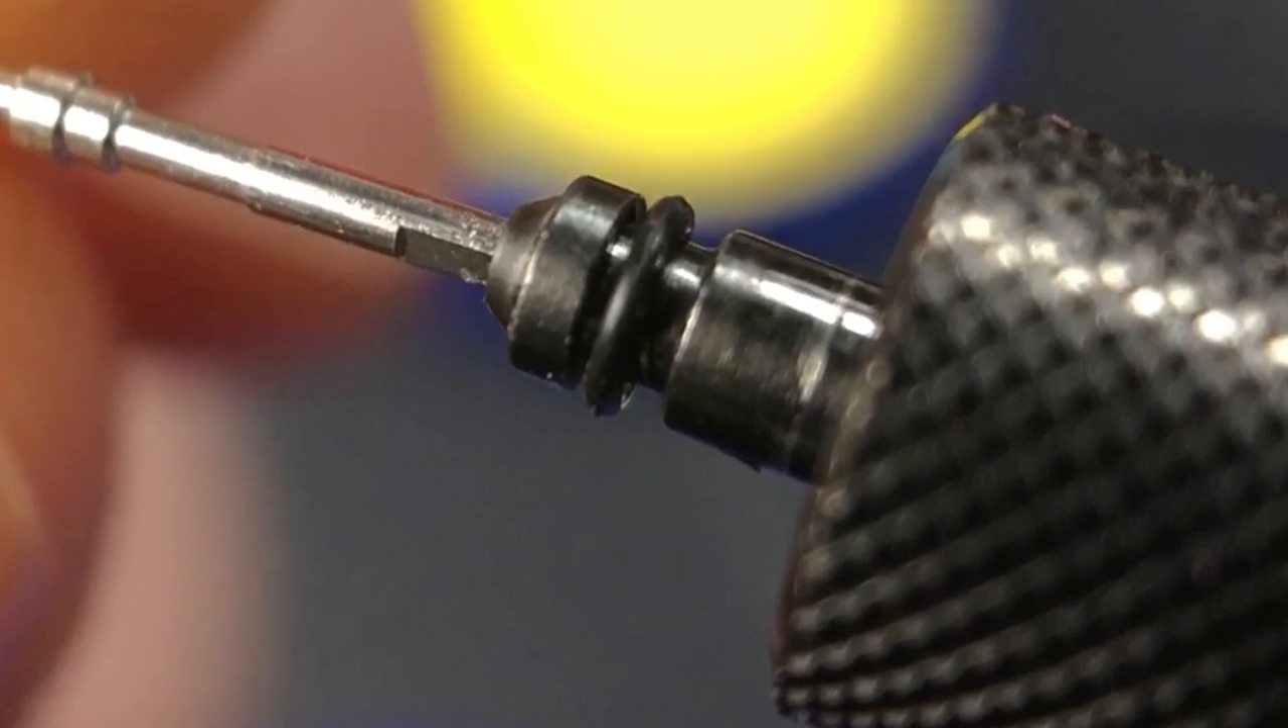As you can see, the inner diameter and the outer diameter of the gasket seems to be correct. It just seems to be thinner than the space intended for the gasket.